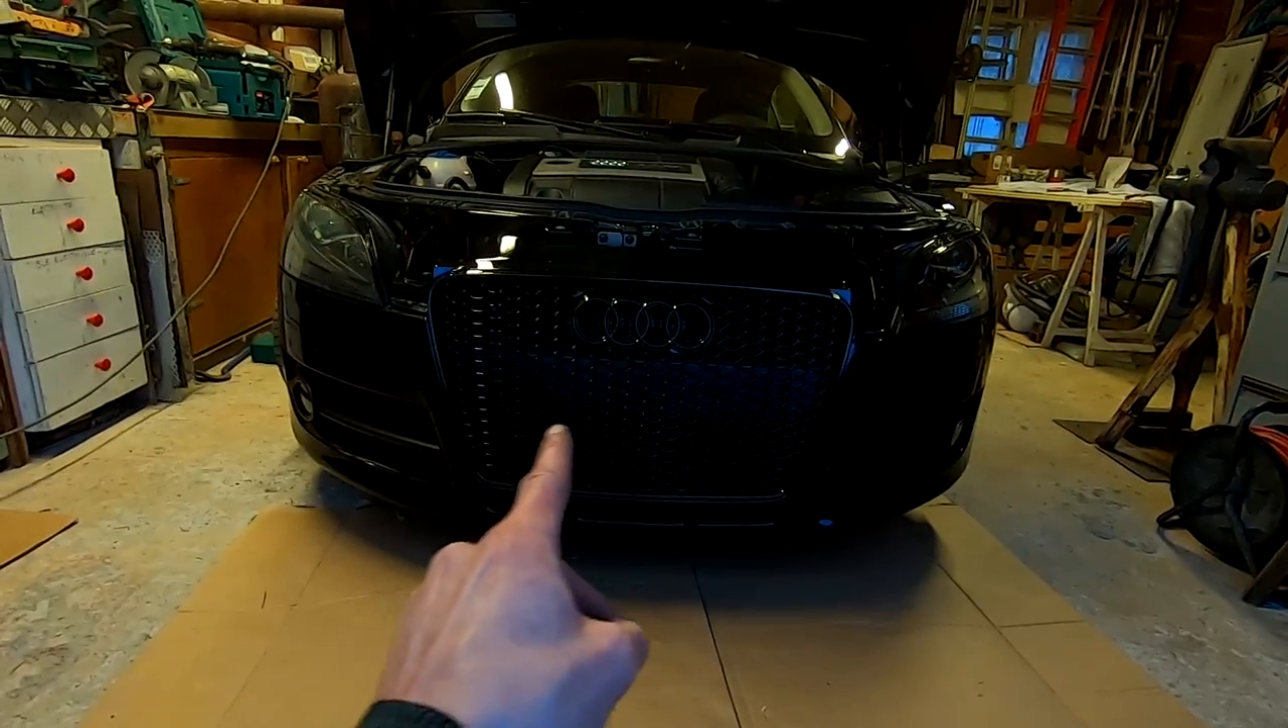C'est bon j'ai monté ma j'ai monté ma calandre.